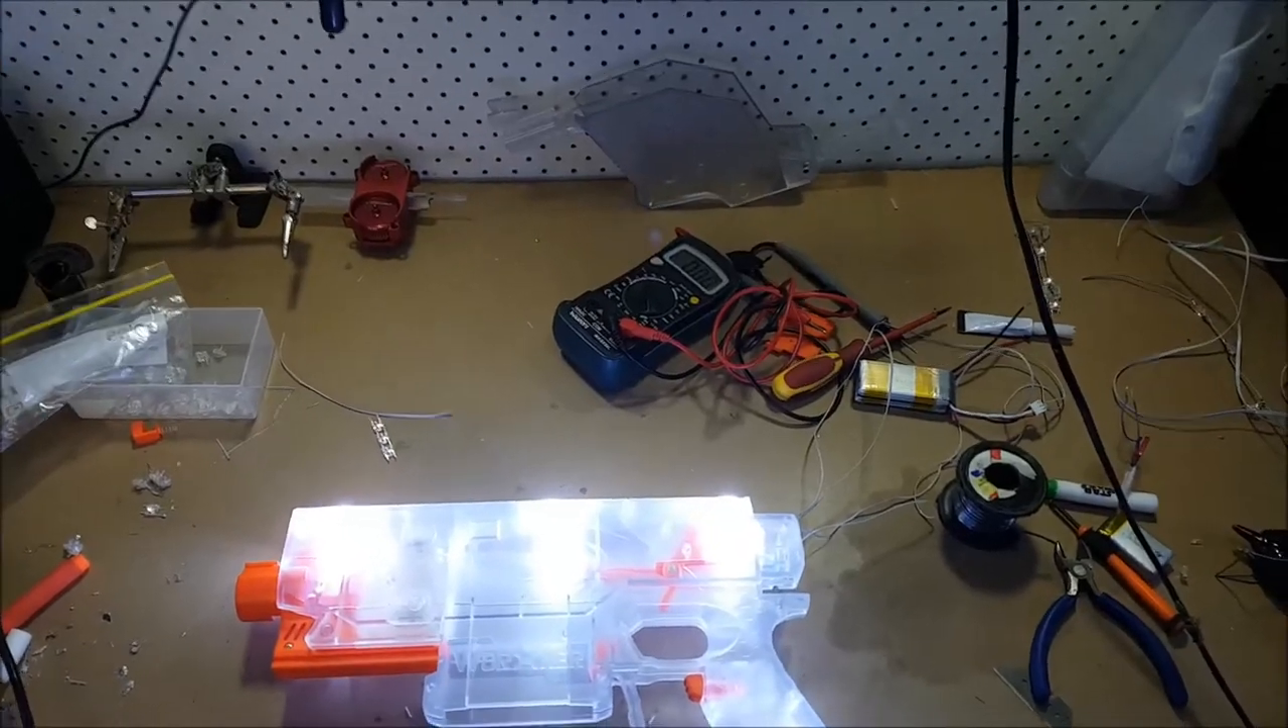All right, so I'm still waiting for more parts to arrive, but I've just been slowly sort of putting a little LED clusters into place, and sort of seeing where more LEDs have to be placed, etc.